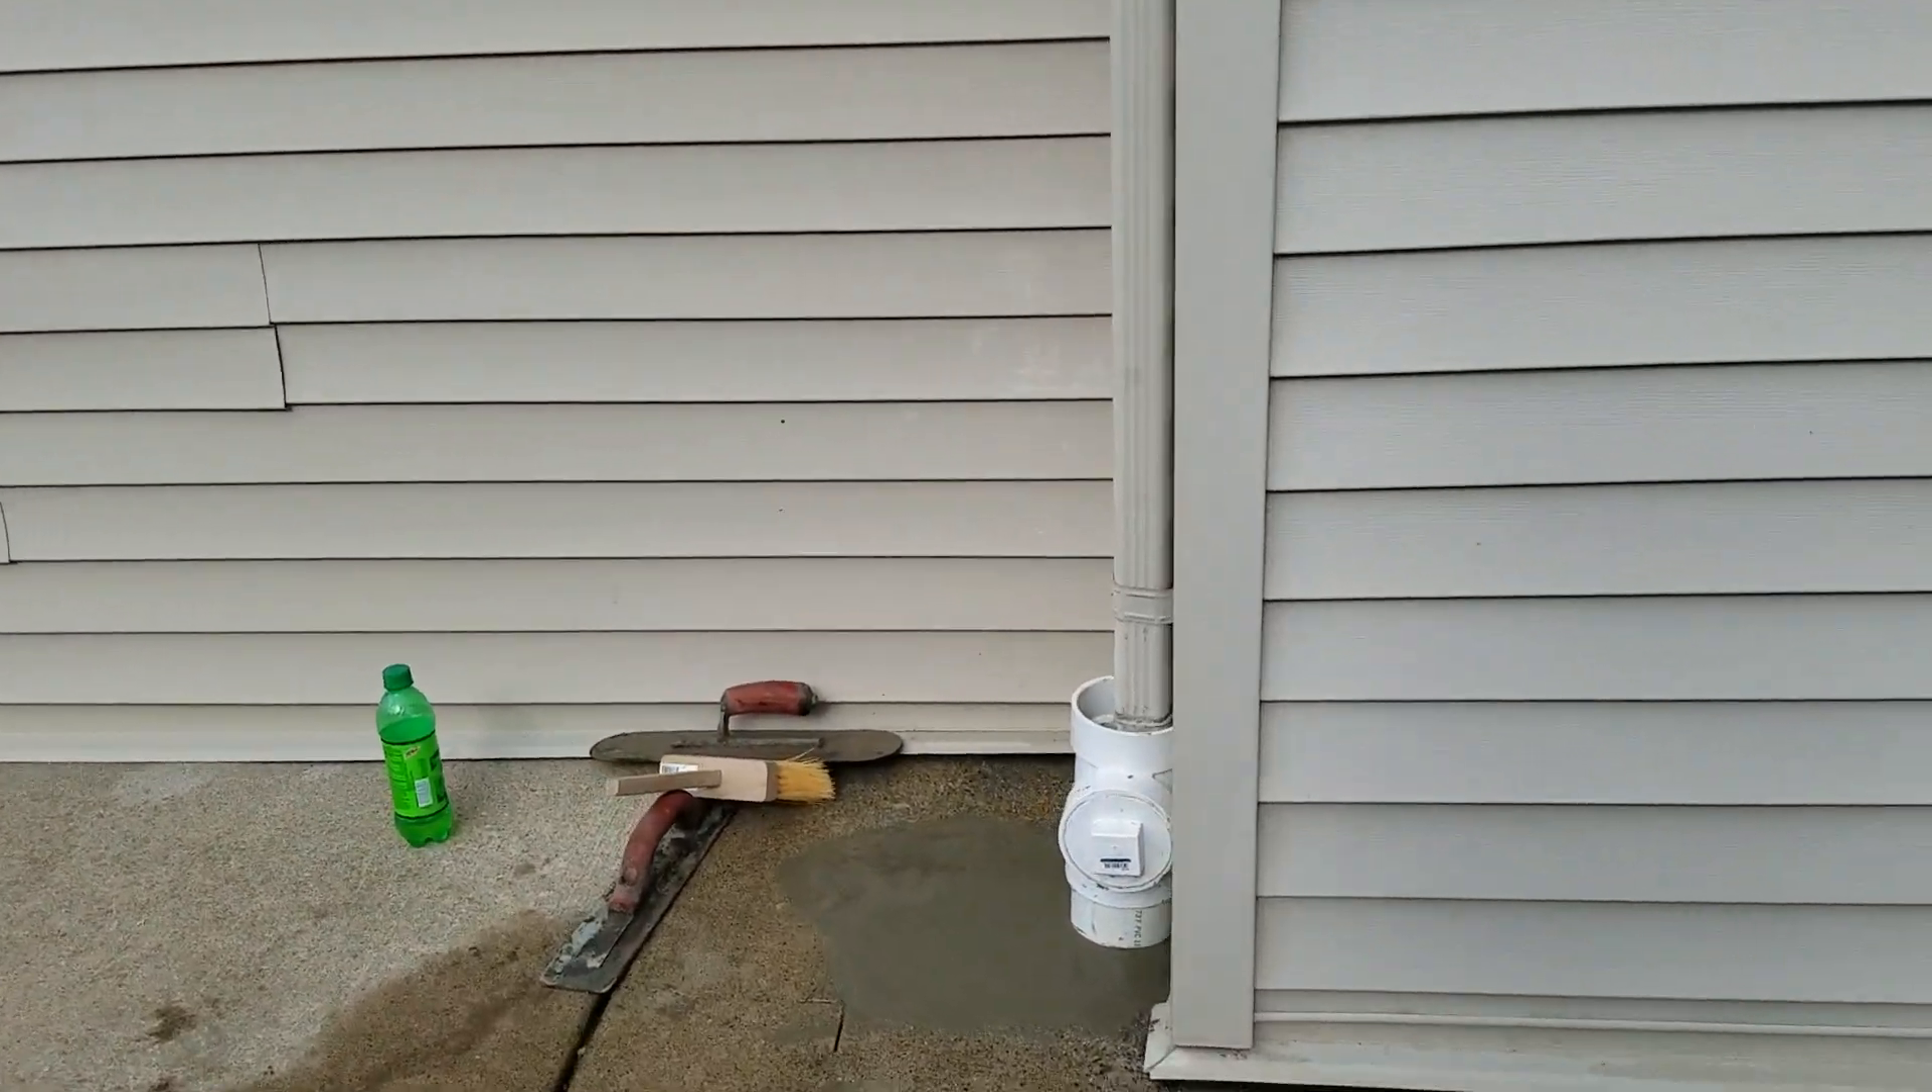We cut the concrete right there and we put a clean out.